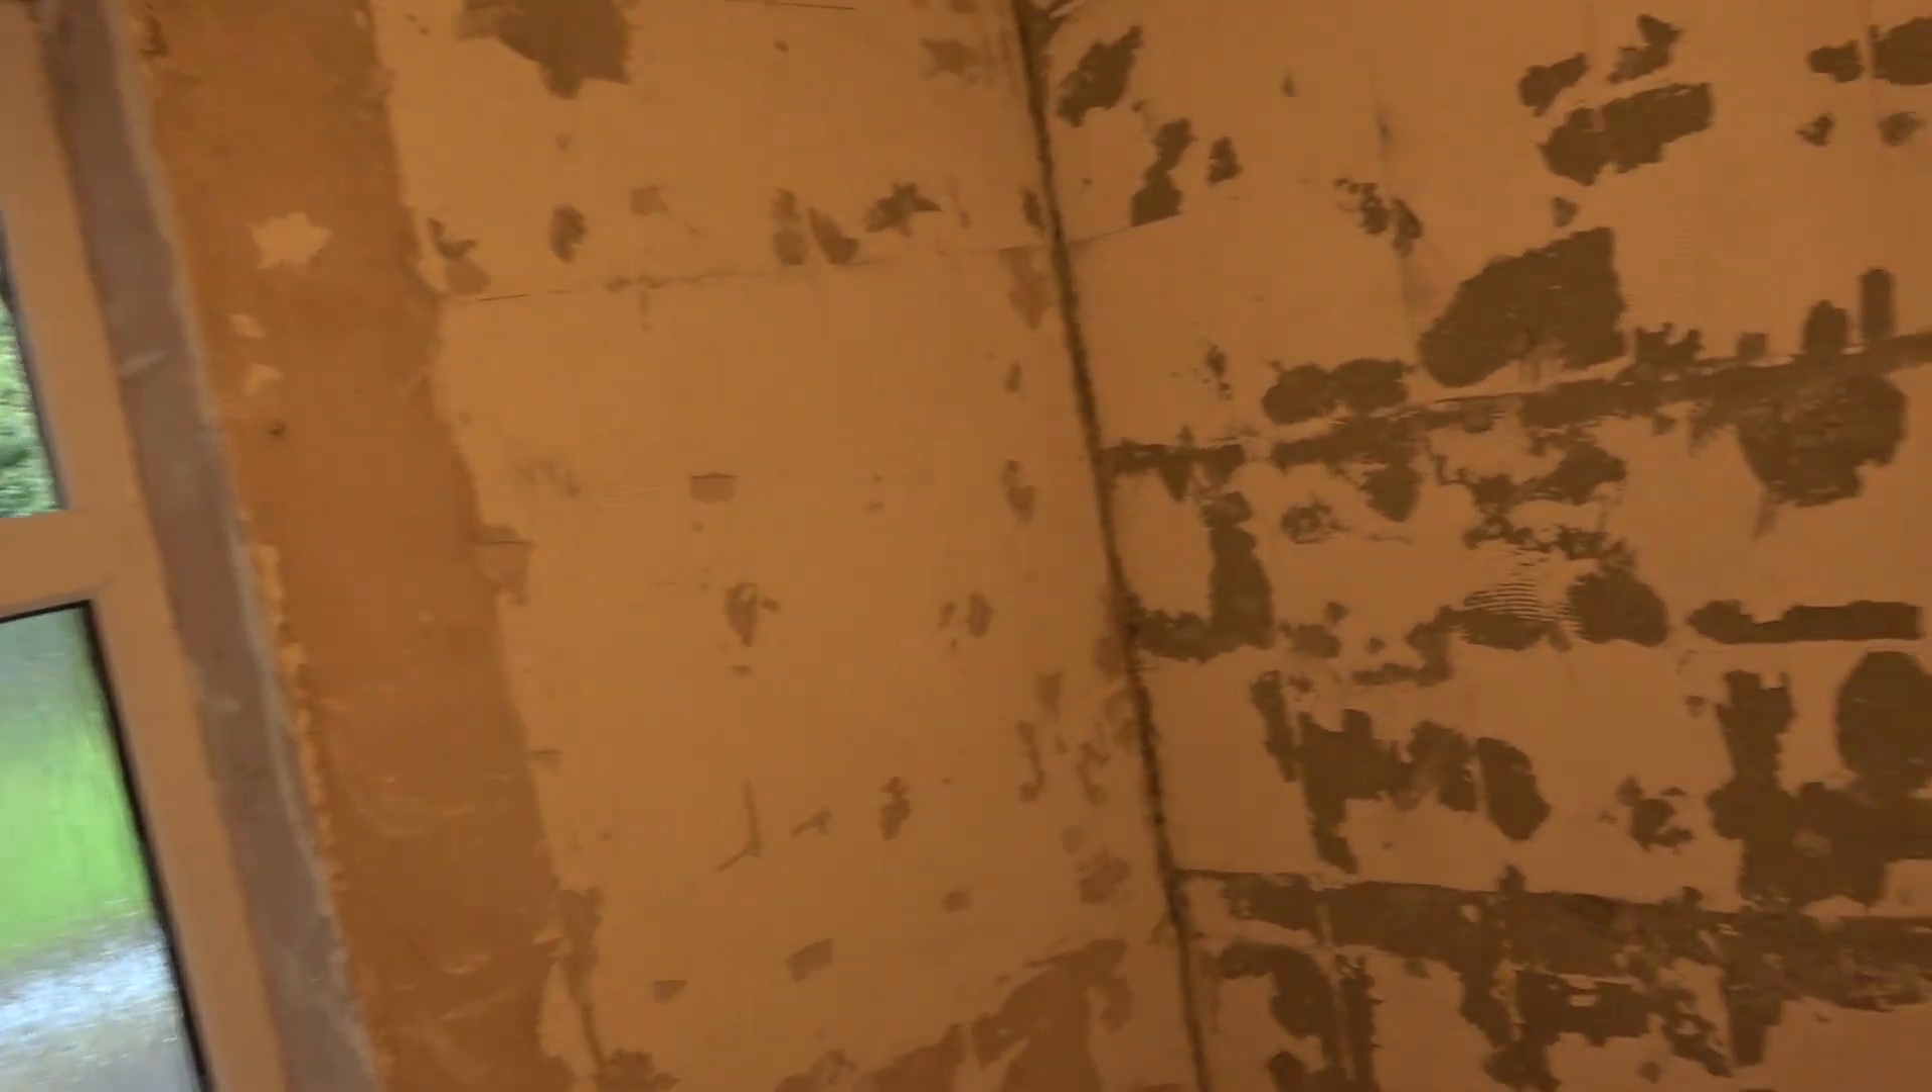I'll show you now how it looks. All the tiles are off.